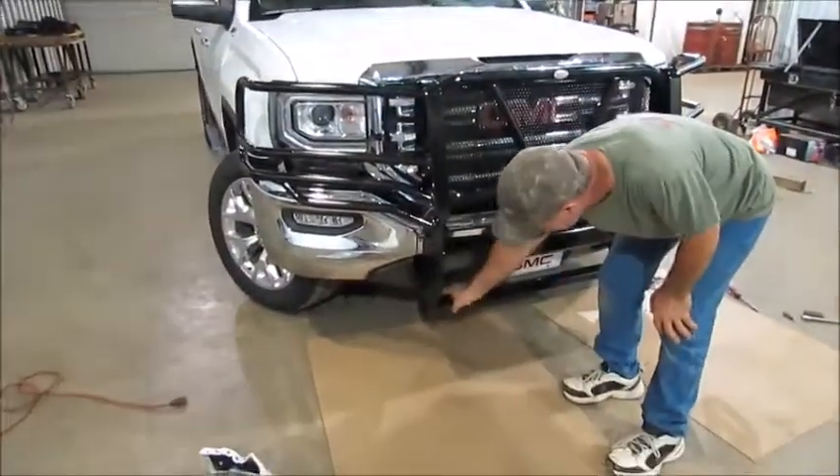We've got the guard on the truck now.